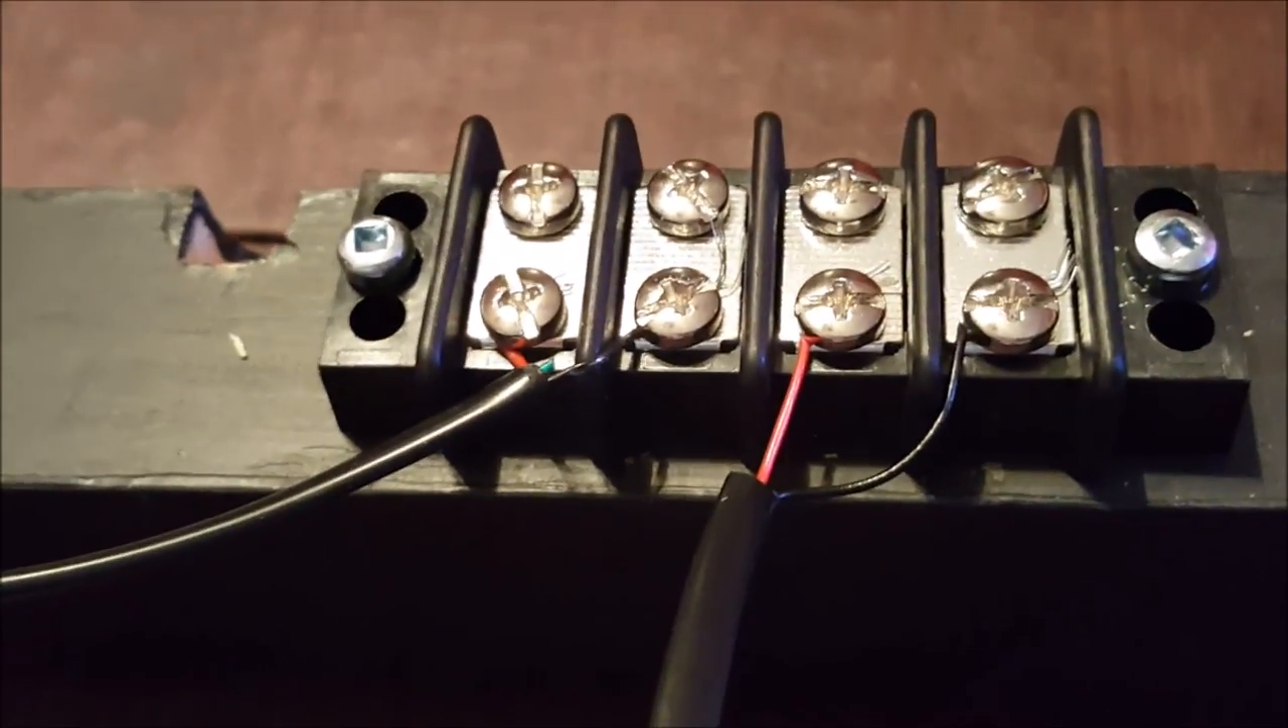So for ease of use, what I've done is I've already stripped one of the wires and literally you just hook it up to the four spots on the bus.